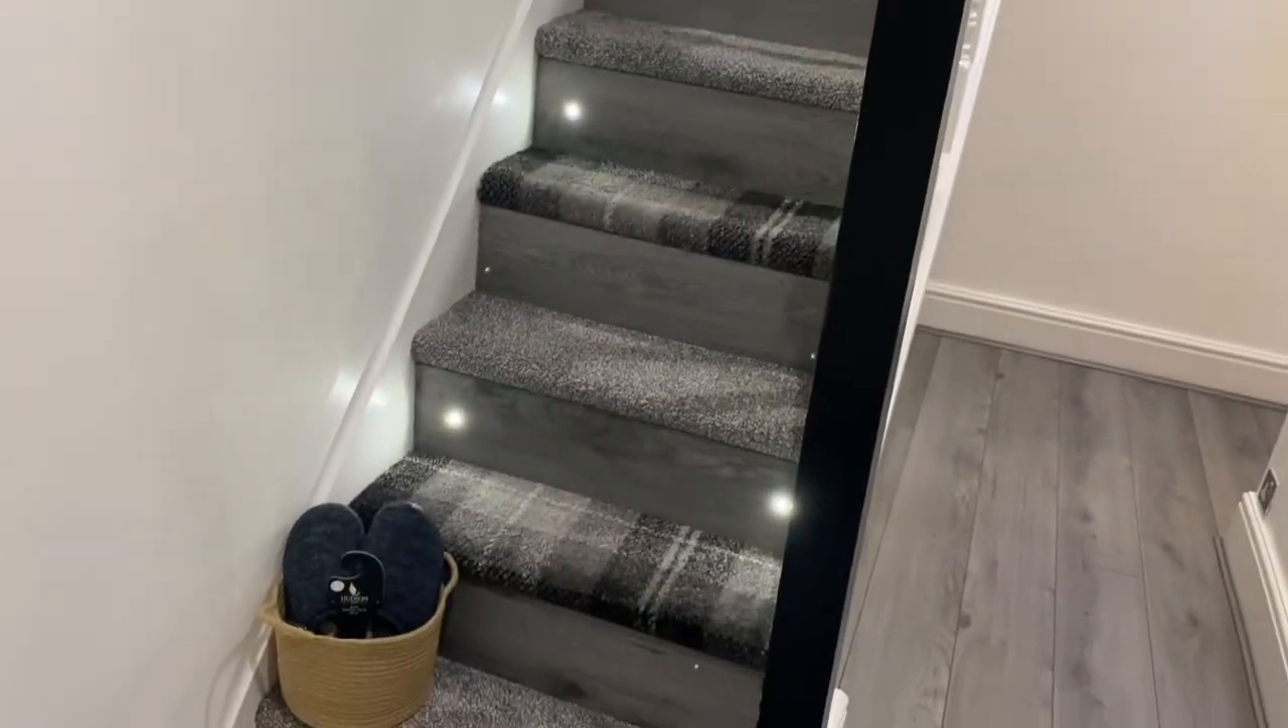We got the little lights put in.